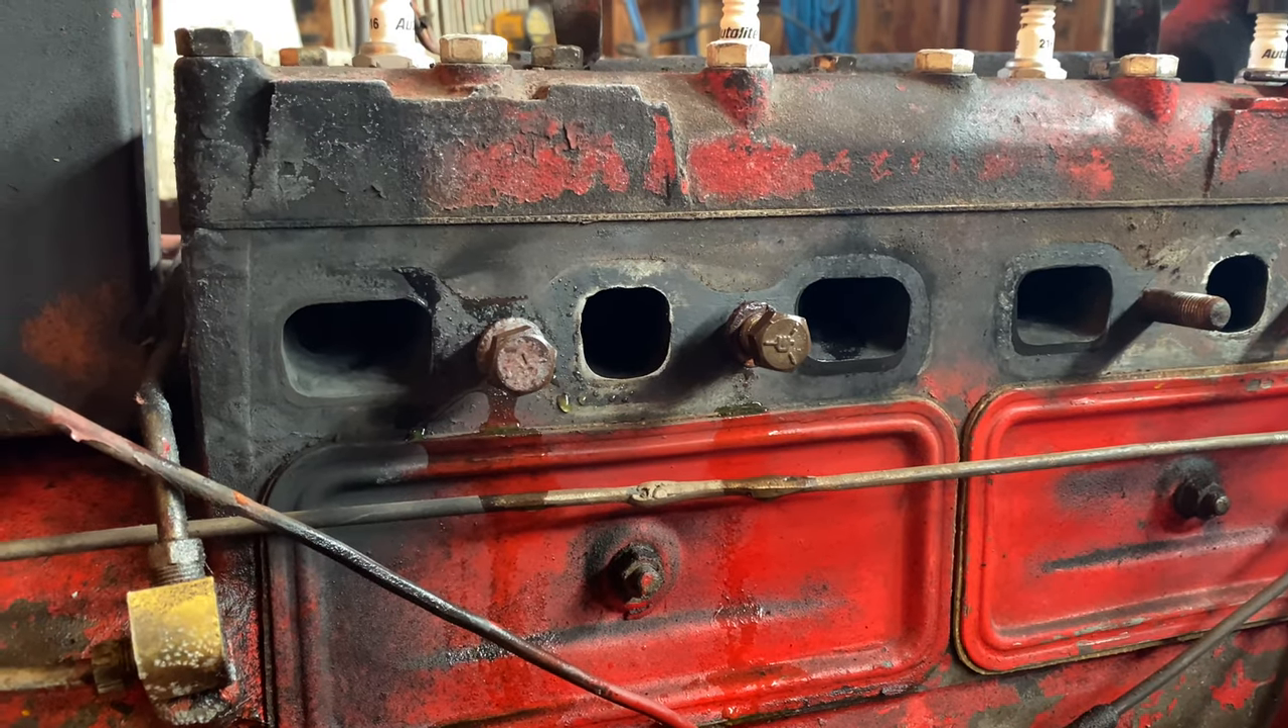Well, now that we got that manifold off of there, um, I ended up putting the, uh, bolts back in to get the radiator fluid to stop leaking.